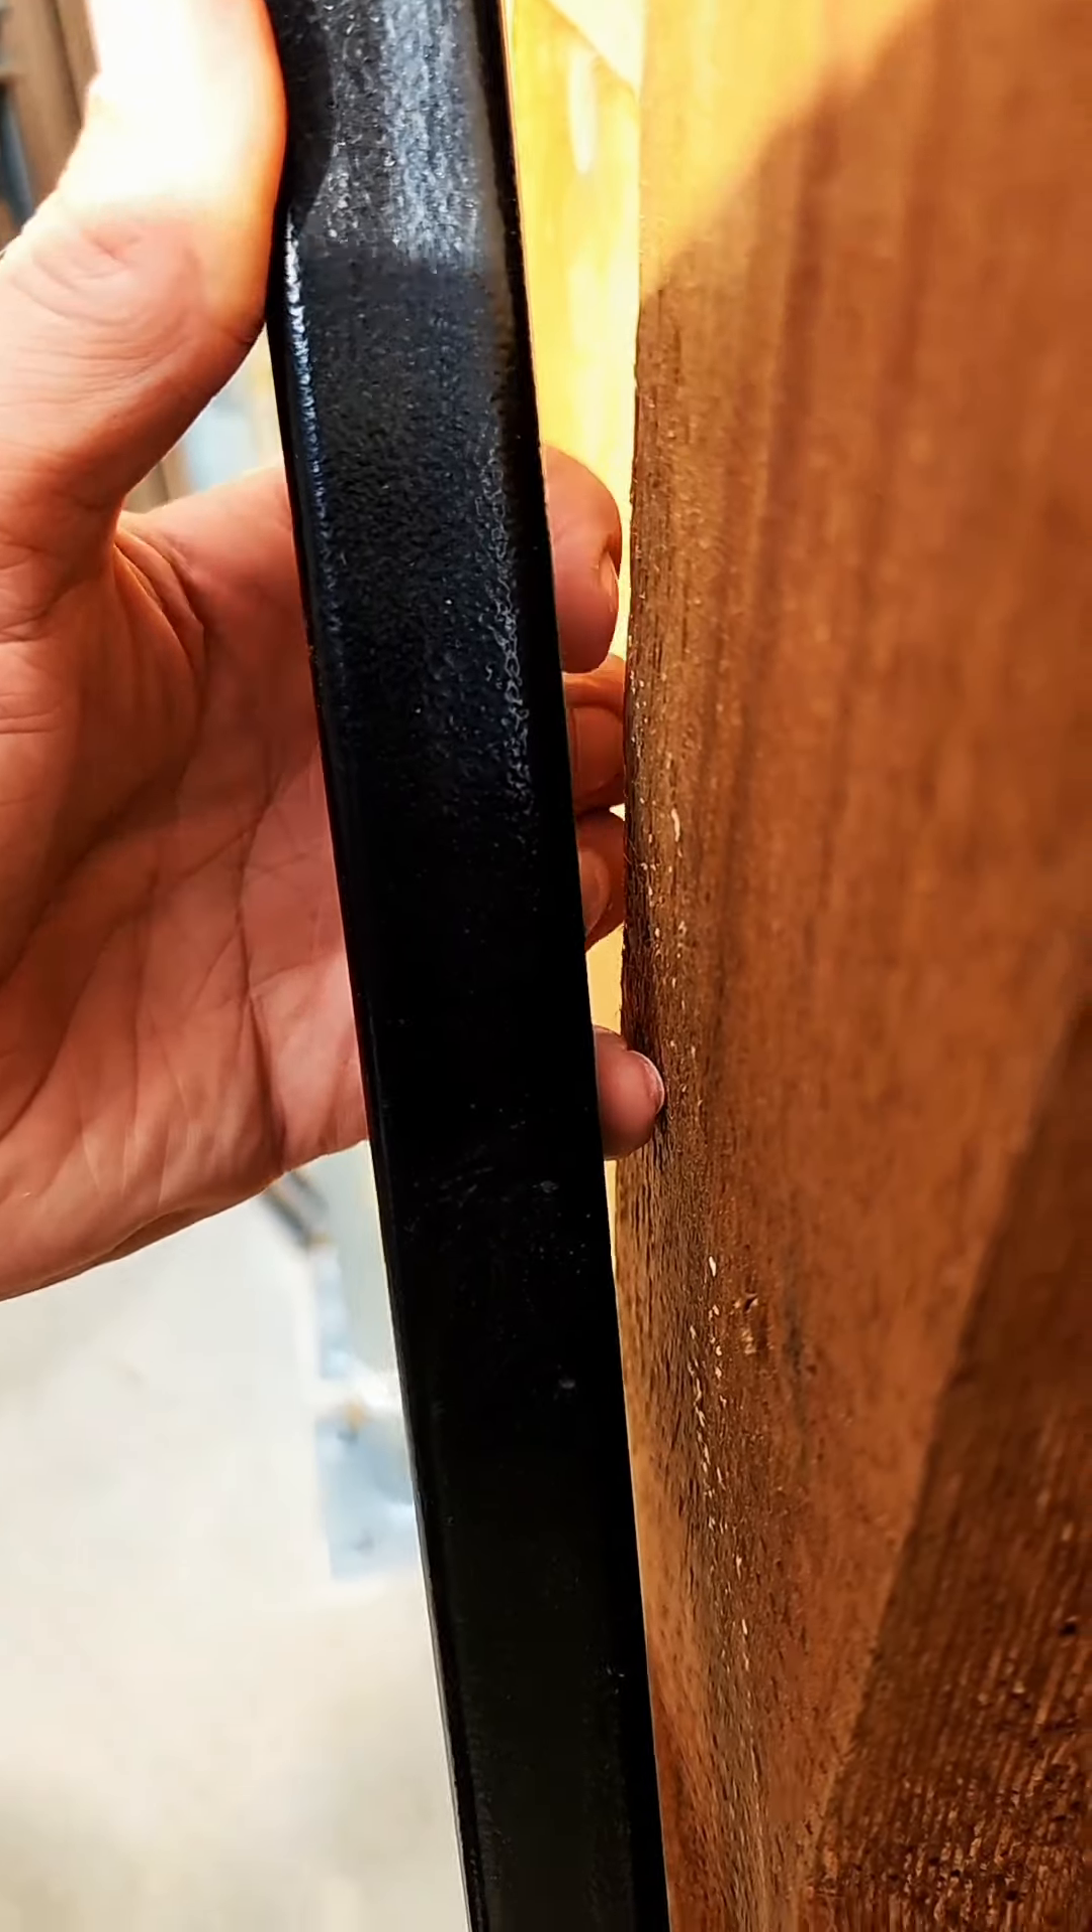So you can see down here at the bottom, we need to push that bottom side in, and I've got the gap here in the middle. I can put my pinky finger in there.